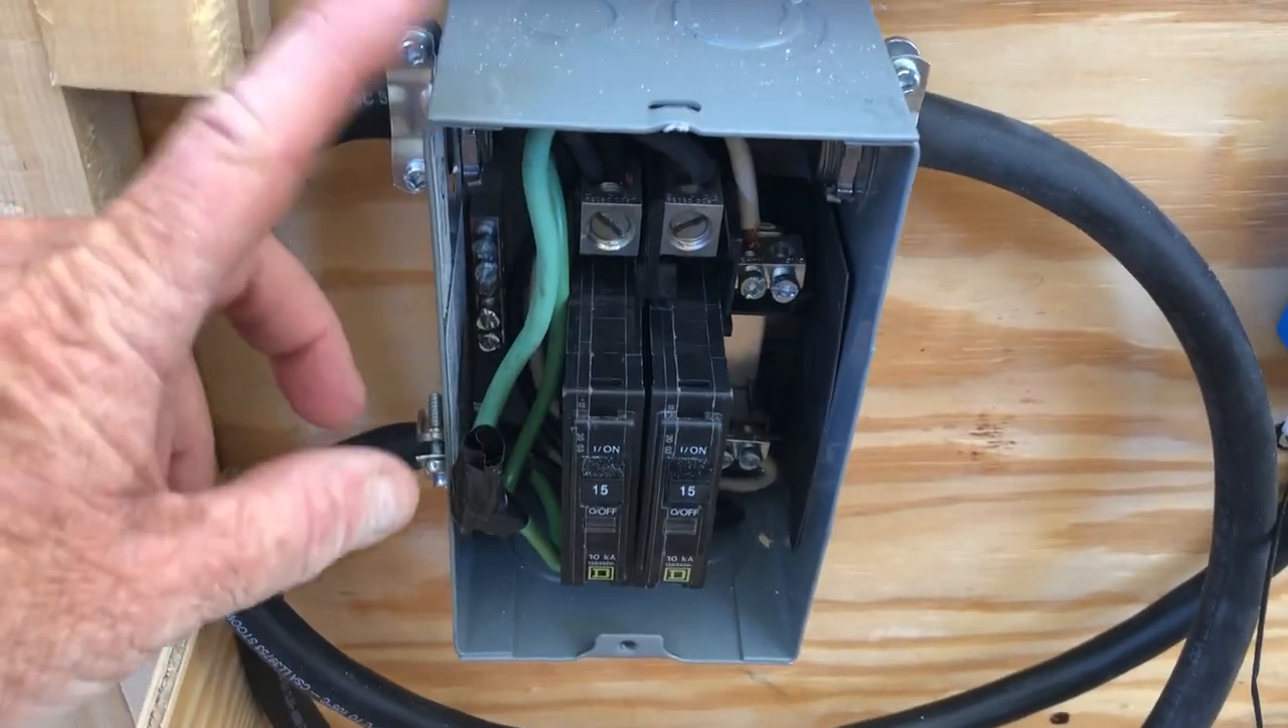And, um, I put two 15 amp breakers in, um, even though I did use 12 gauge for my plugs.